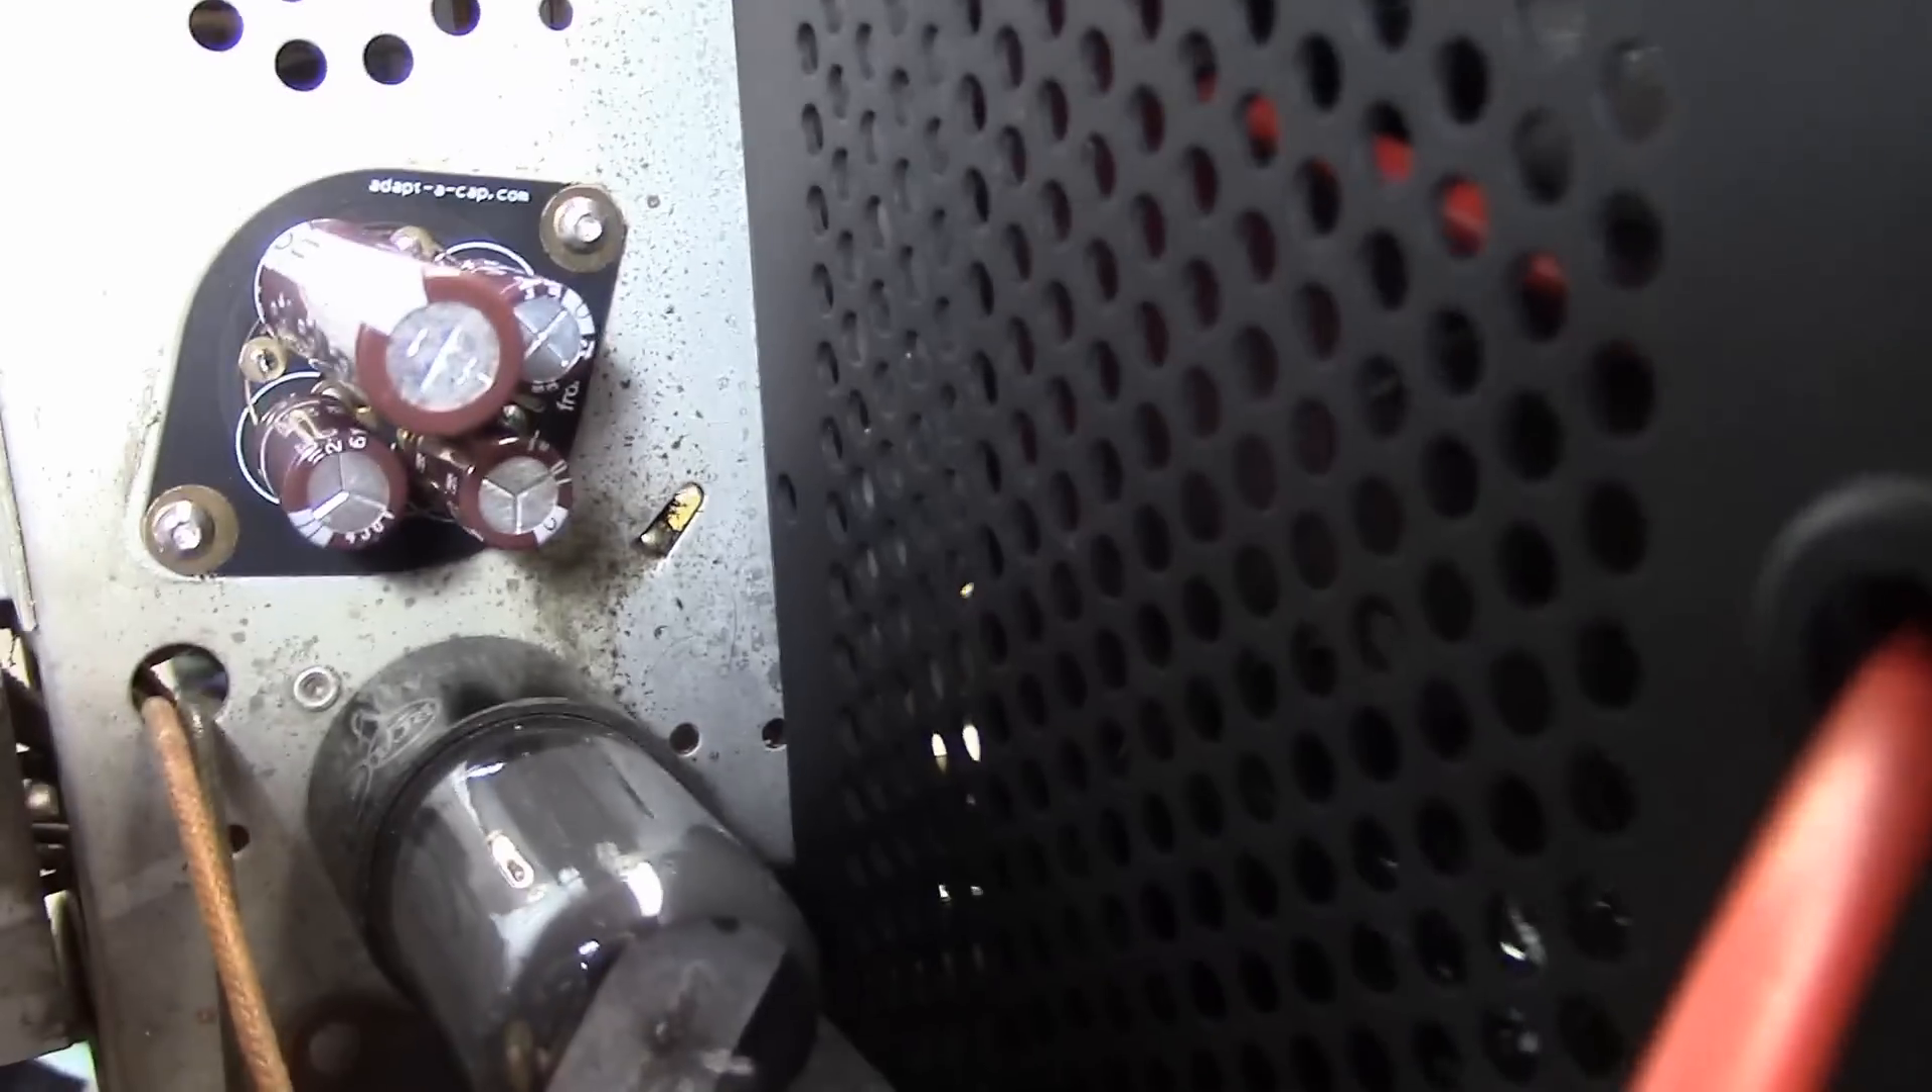So anyways I carefully disconnected the wires removed the old capacitor put my four new caps on there.